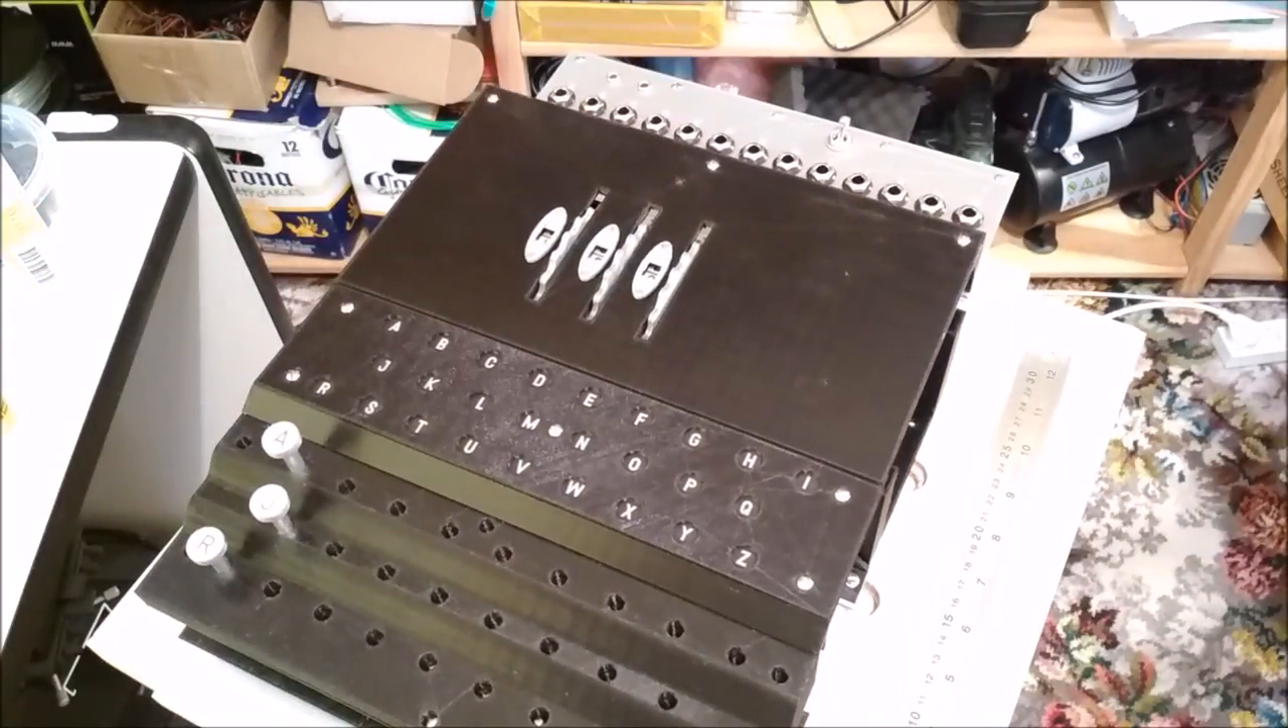You can see what the machine is going to look like now. It's more or less complete. It just needs a little bit of finessing, as well as all the keys and the wiring and everything else, of course.